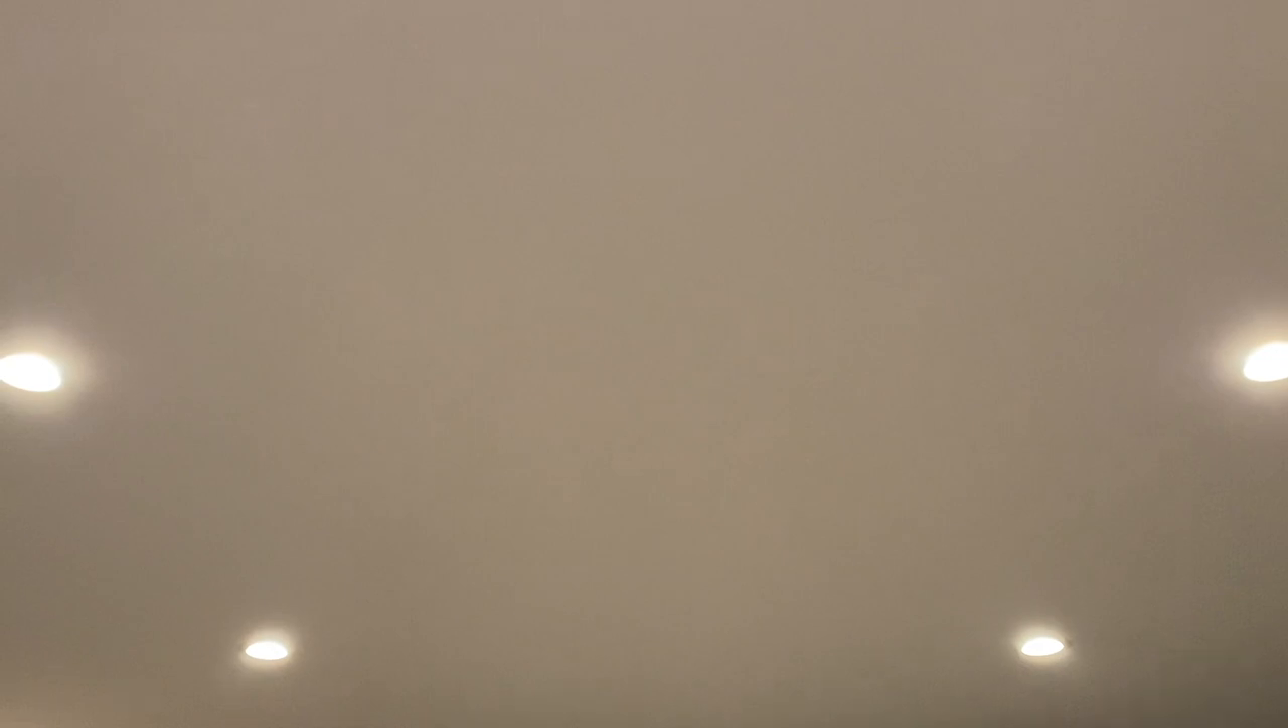Eventually I'm going to be building some soffits and other little surprises but right now we just have some canned lights in the room.